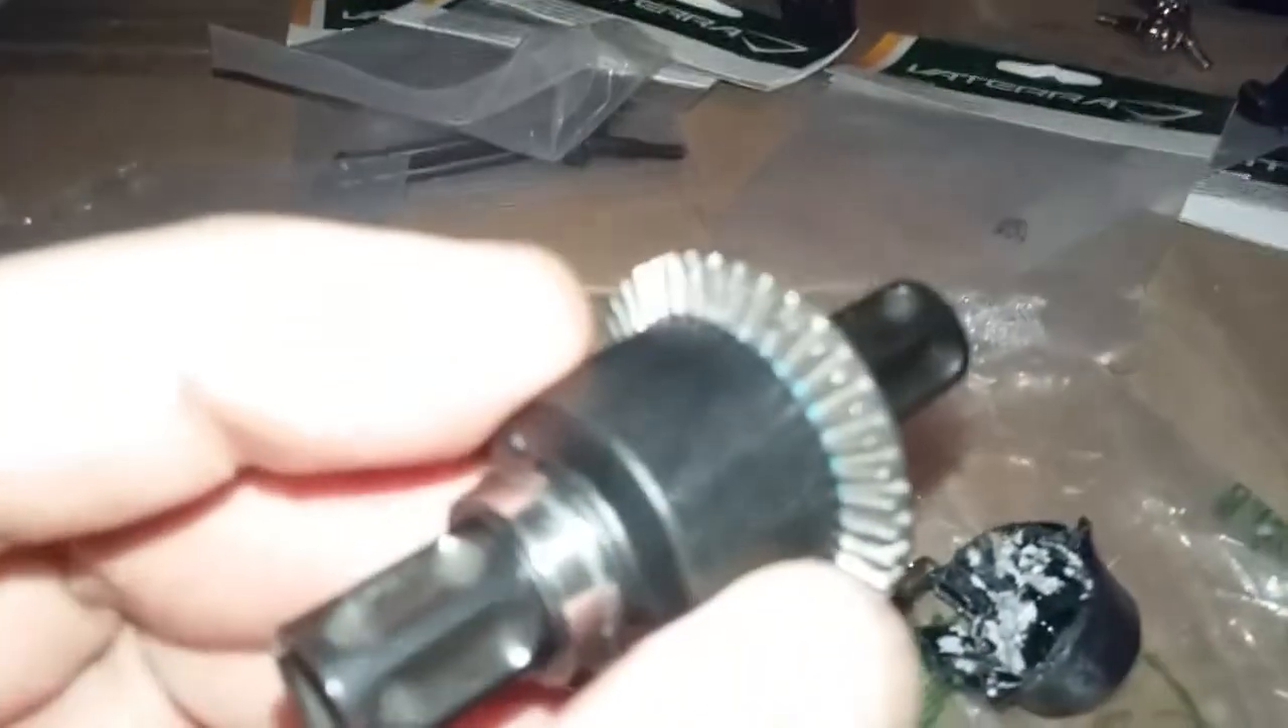I have the ring gear reinstalled.